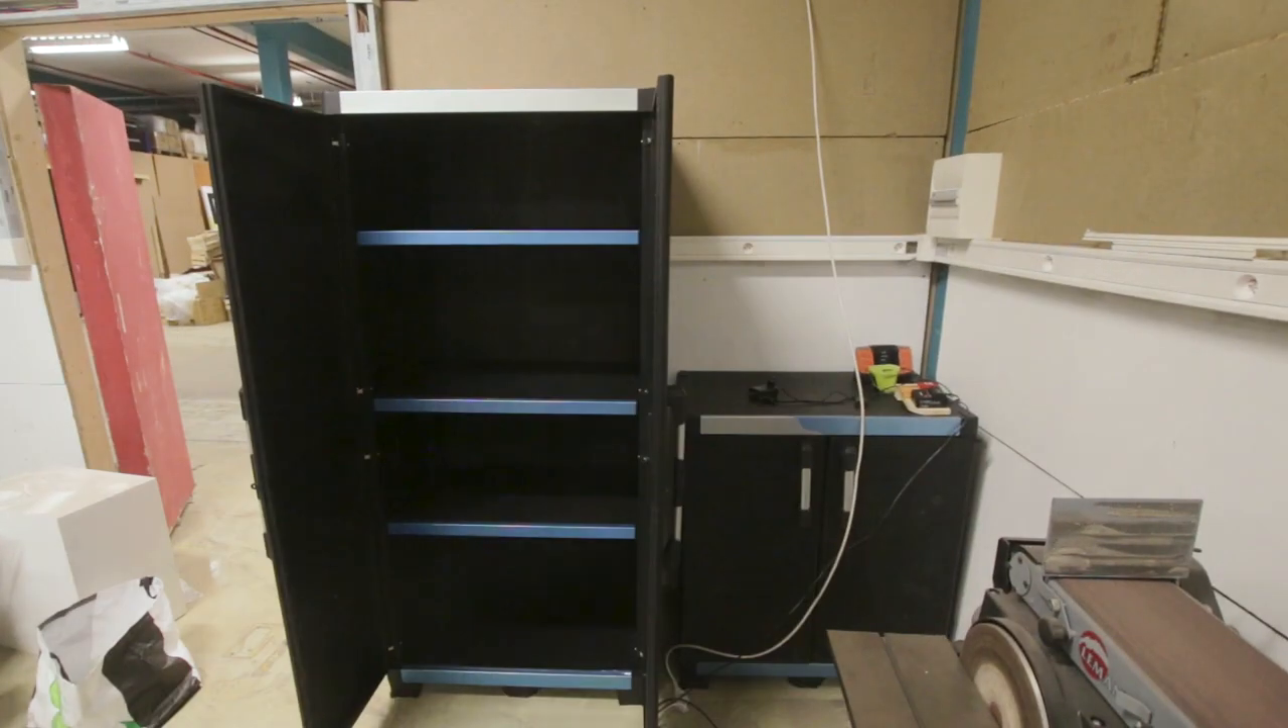Et voilà, mes deux armoires basses et hautes XL Garage, des amis de Keter, sont montés.